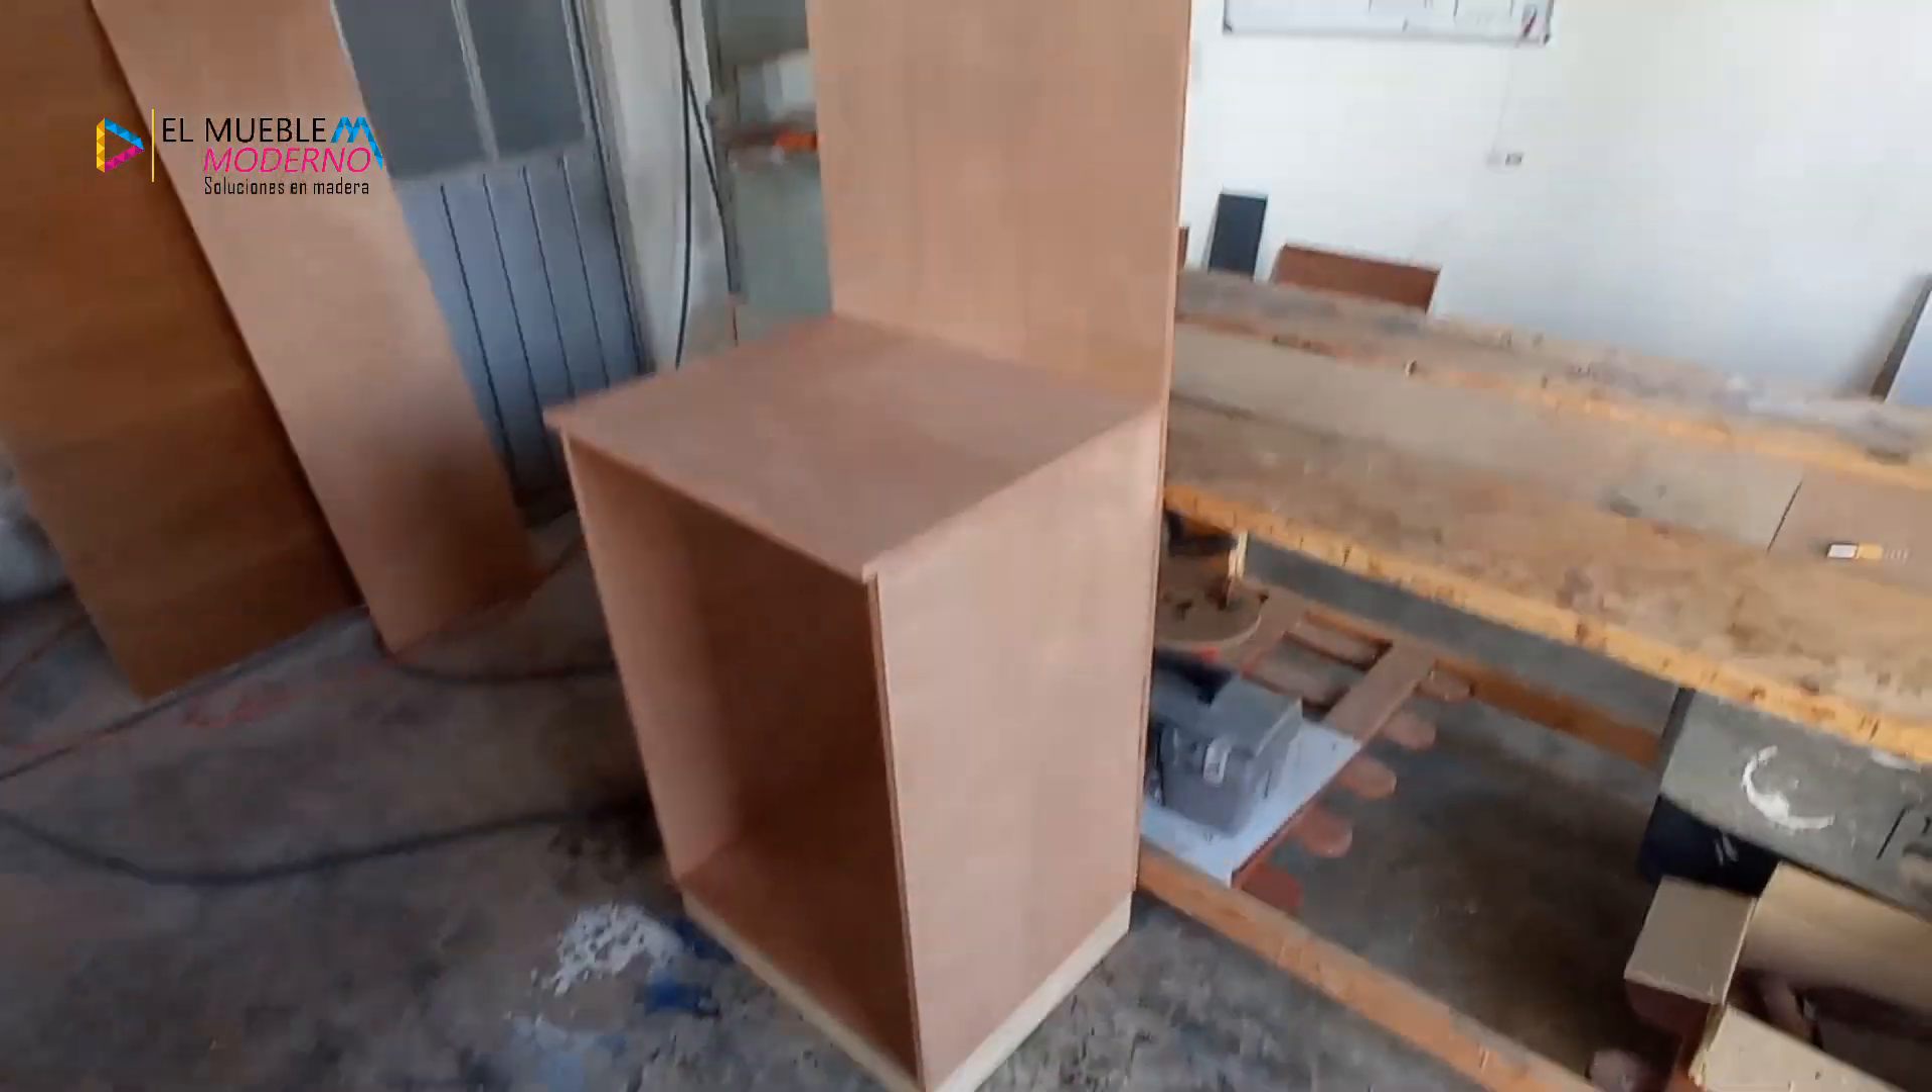Pues bien, tenemos armado ya este módulo del tocador, ya tenemos el claro para poder armar los 5 cajones que vamos a poner aquí.